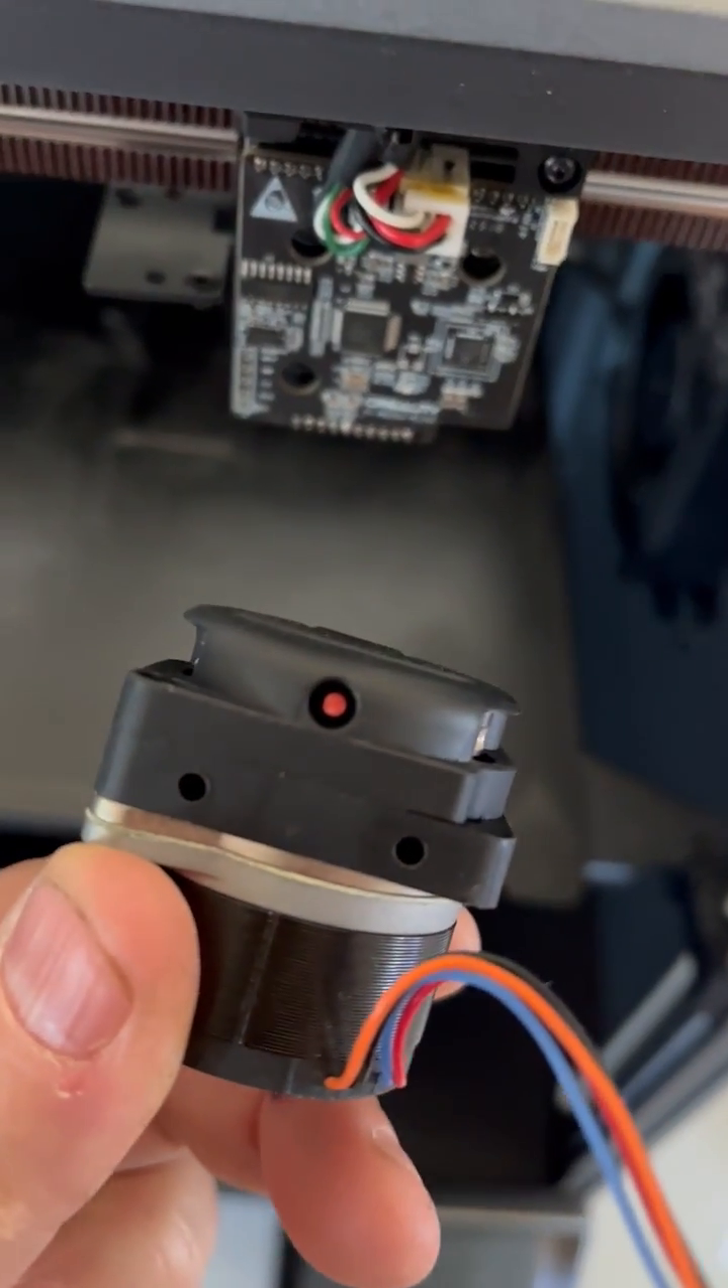Right I've taken the extruder off the top.